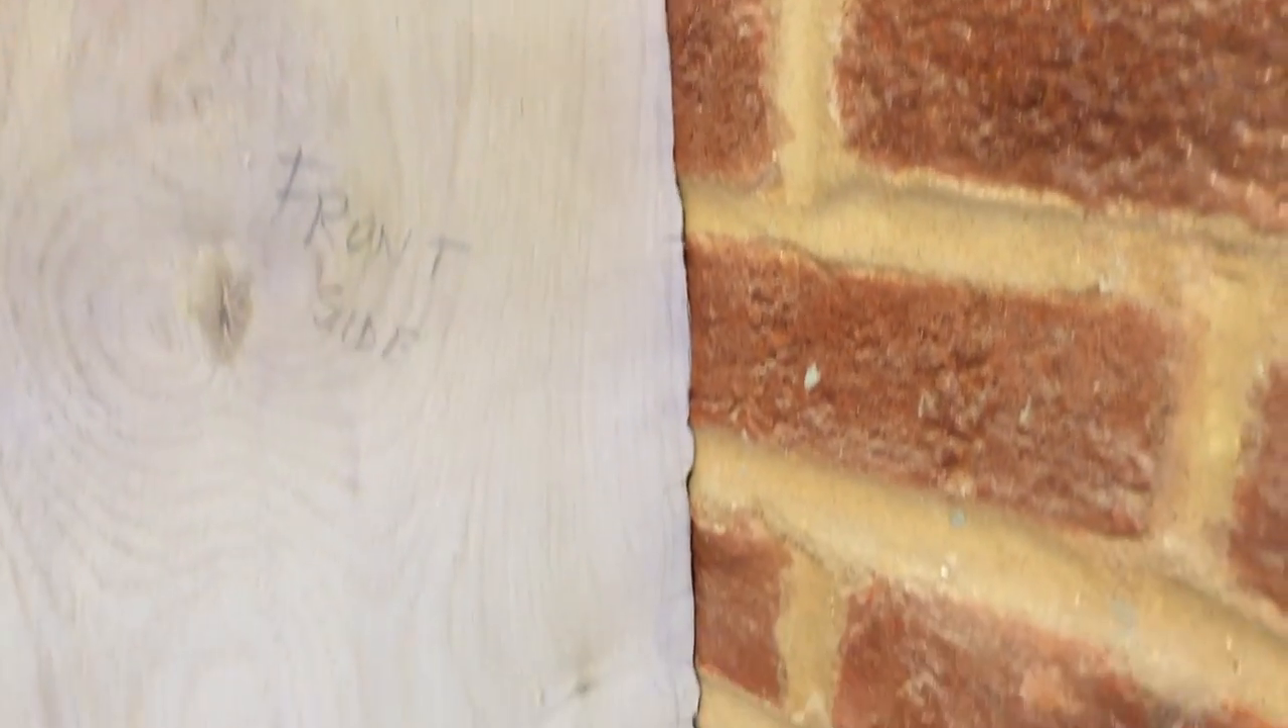Here you go there's your end result a nice tight-fitting piece of trim.